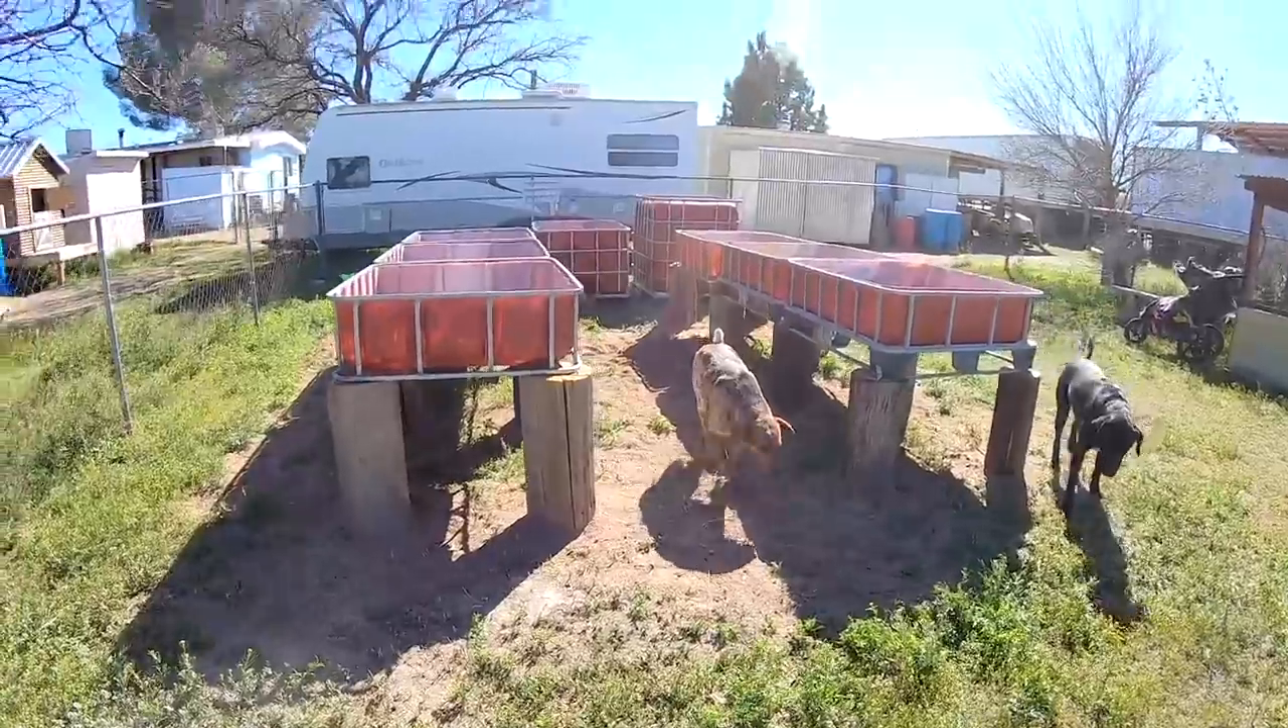All the tanks are where they're going to sit now Only thing left to do is going to be plumbing.